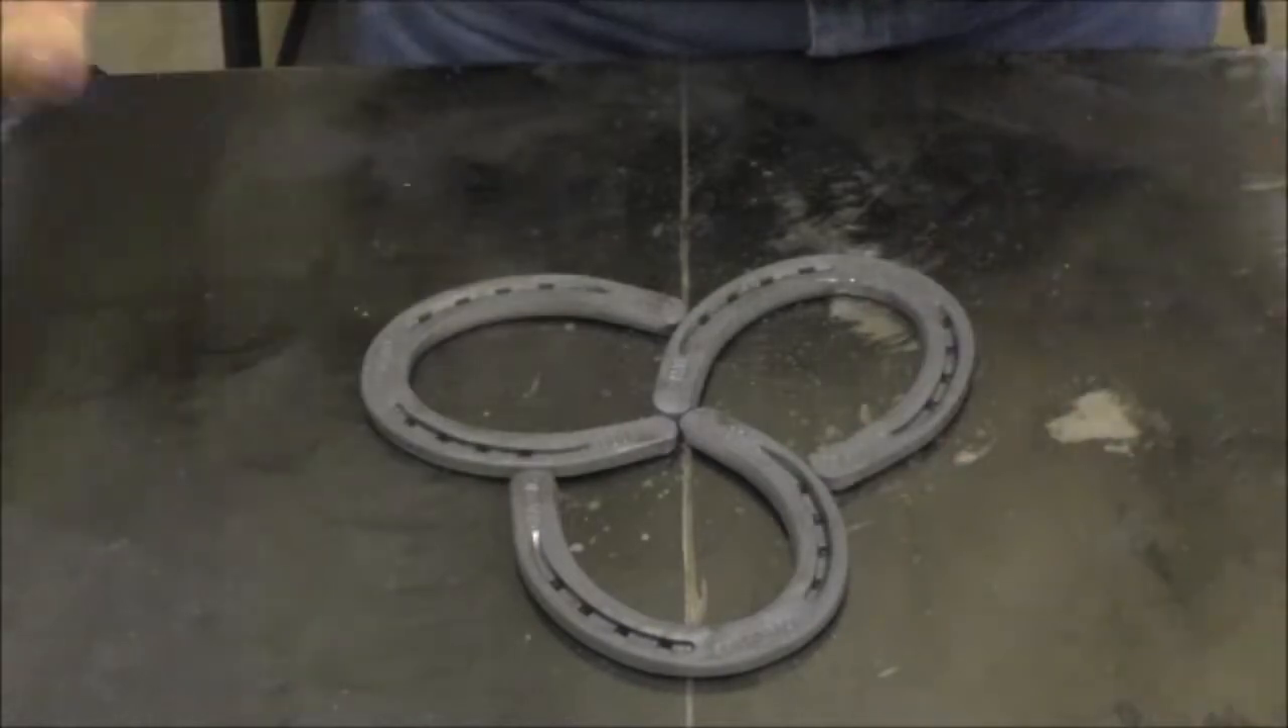Now if you noticed, all three heels are touching and then the heels are touching the outside. That's how you line it up.